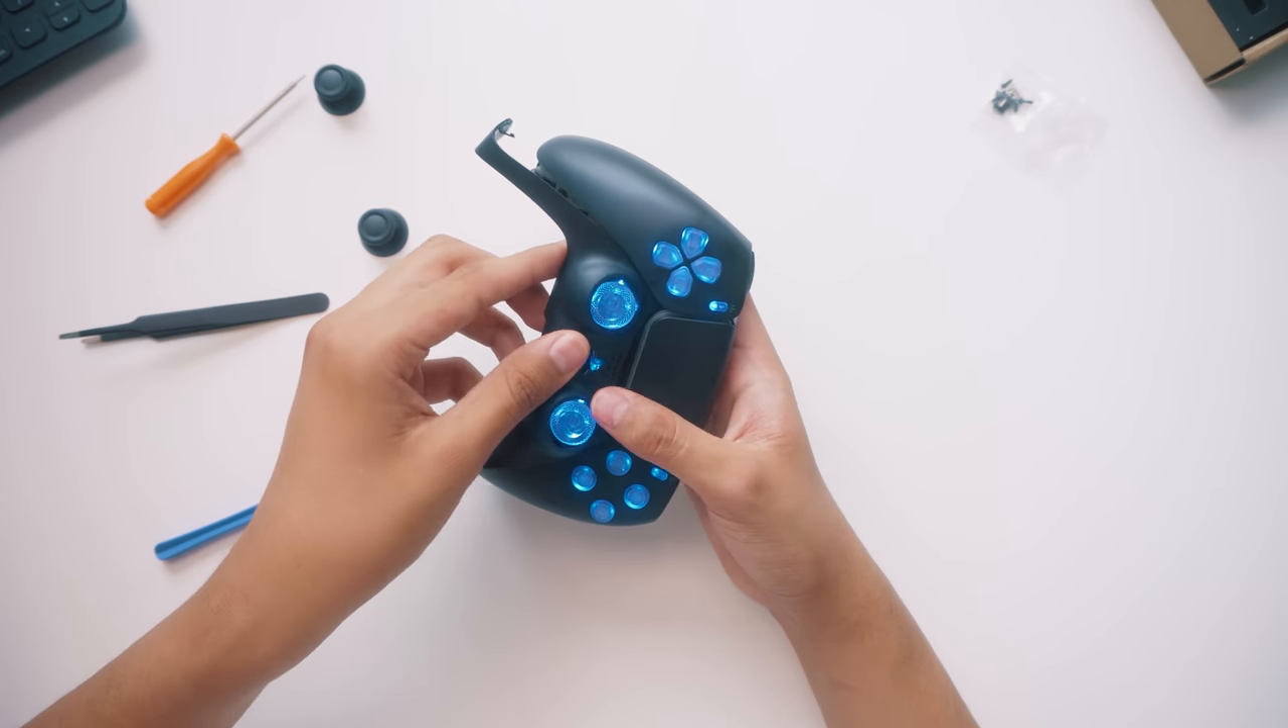Now all that's left is the joystick cover.